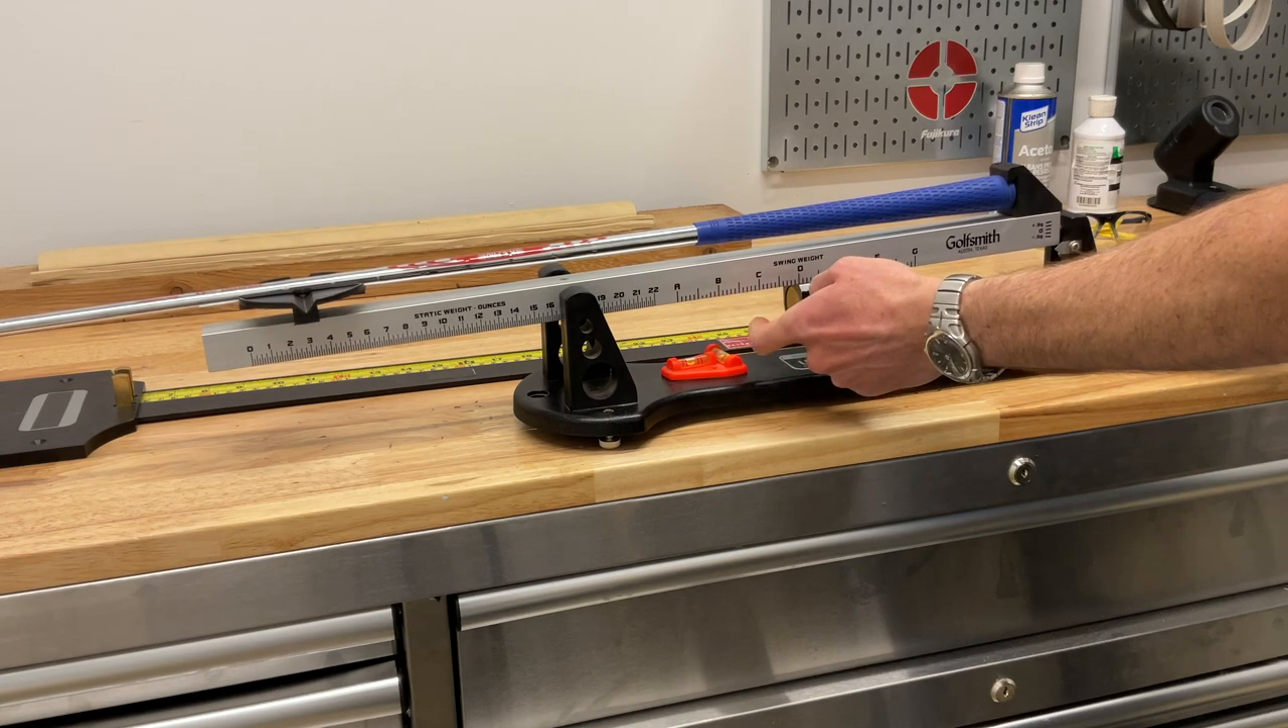I've put the grip back on.